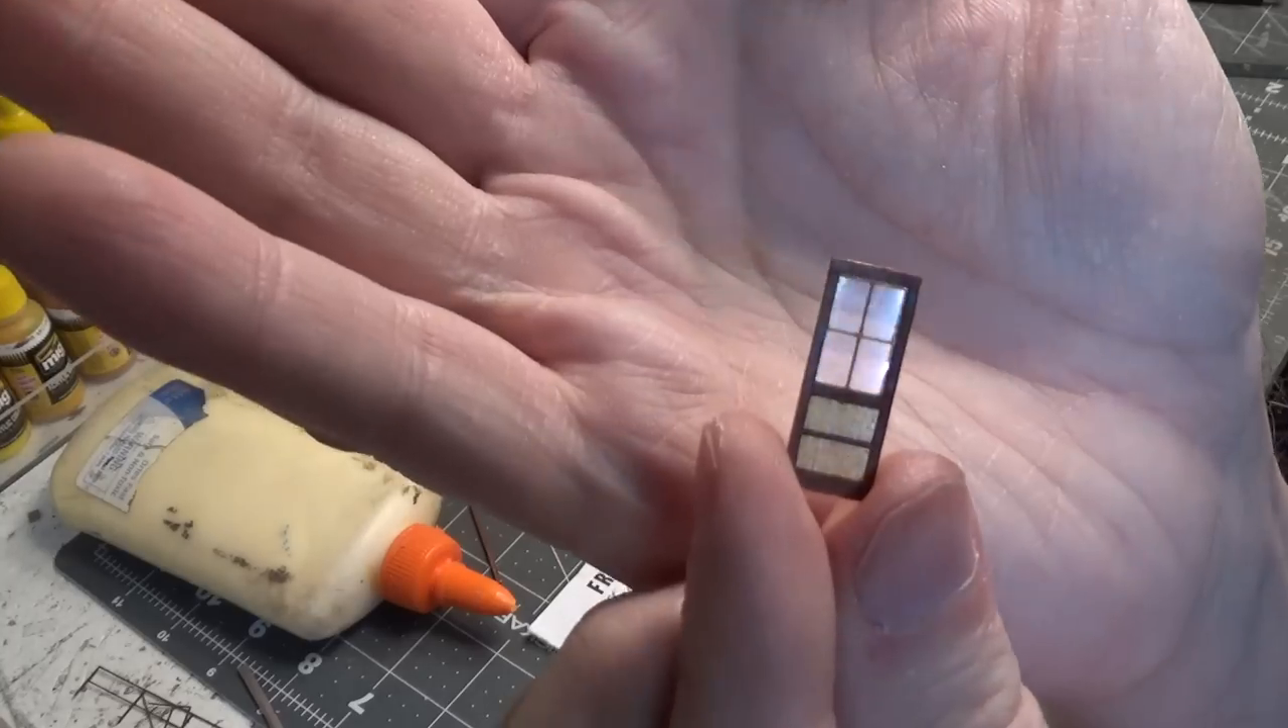So I glued together the two pieces that make up the door and I put the acetate in.